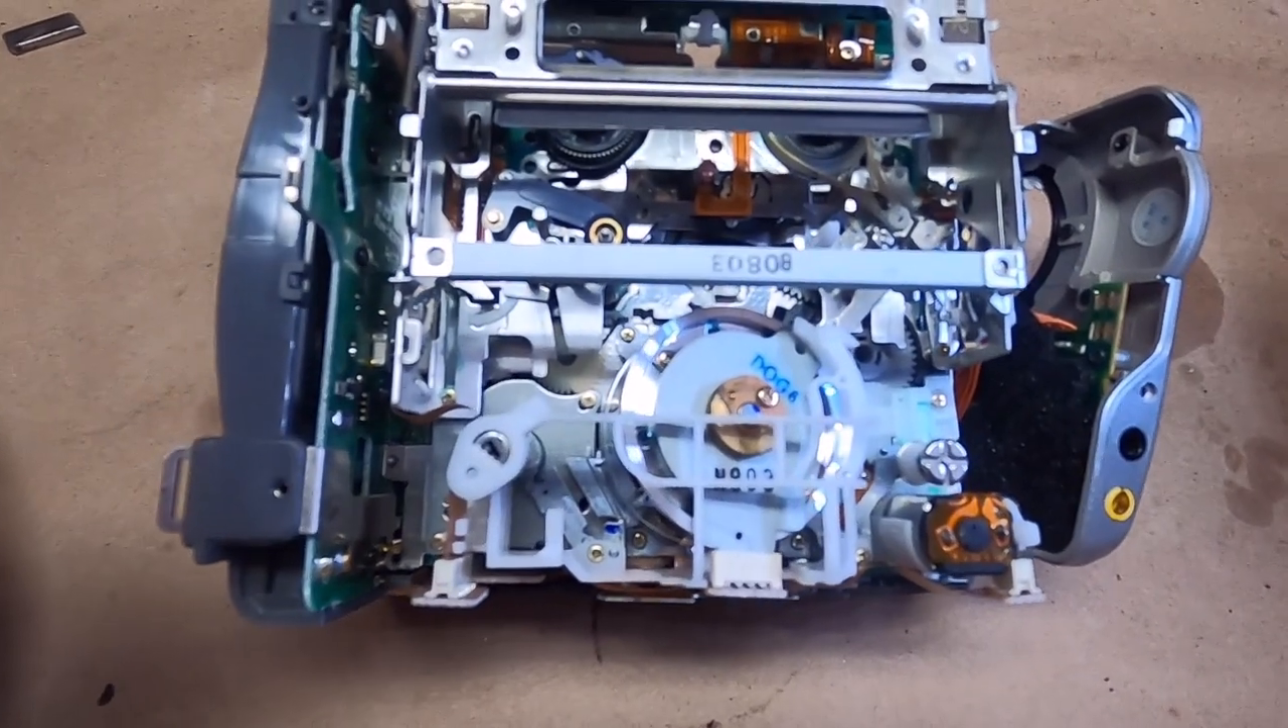So we got the outer cover off and this would be the view of the tape drive mechanism.